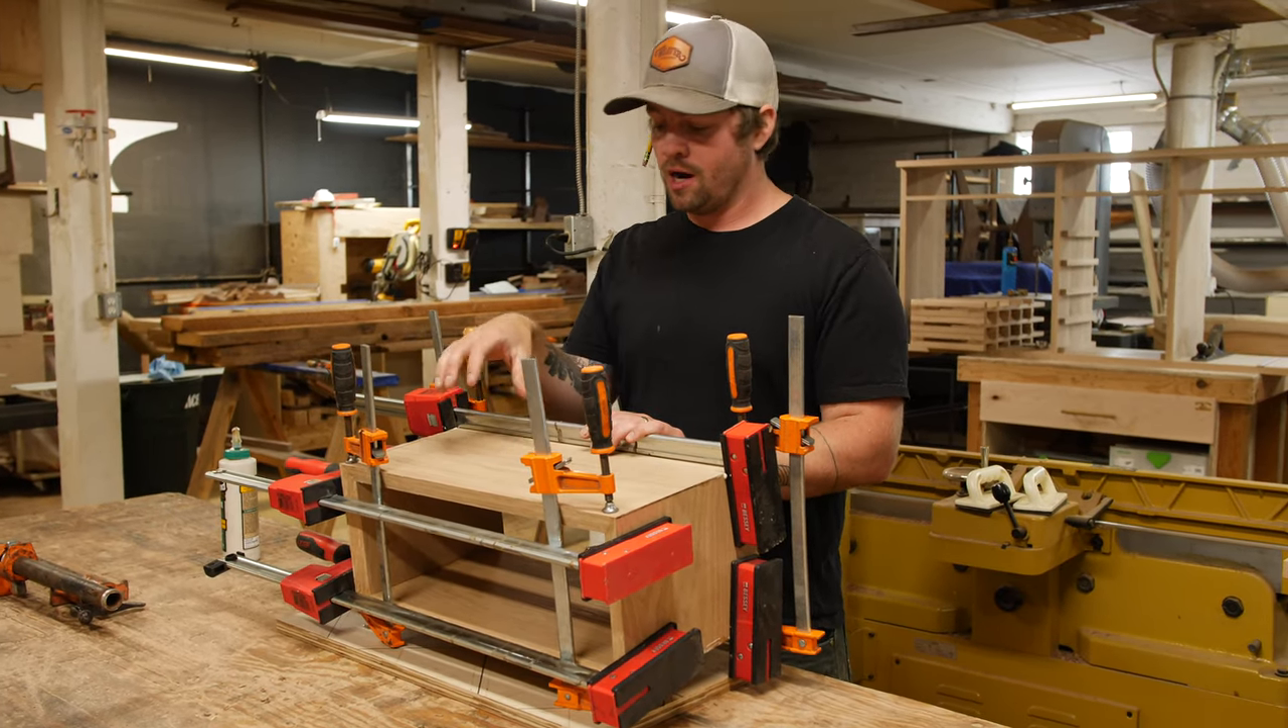Alright, so we just got this nightstand glued up. As you can see, it's really just an open-faced box that's going to be mounted to the wall.